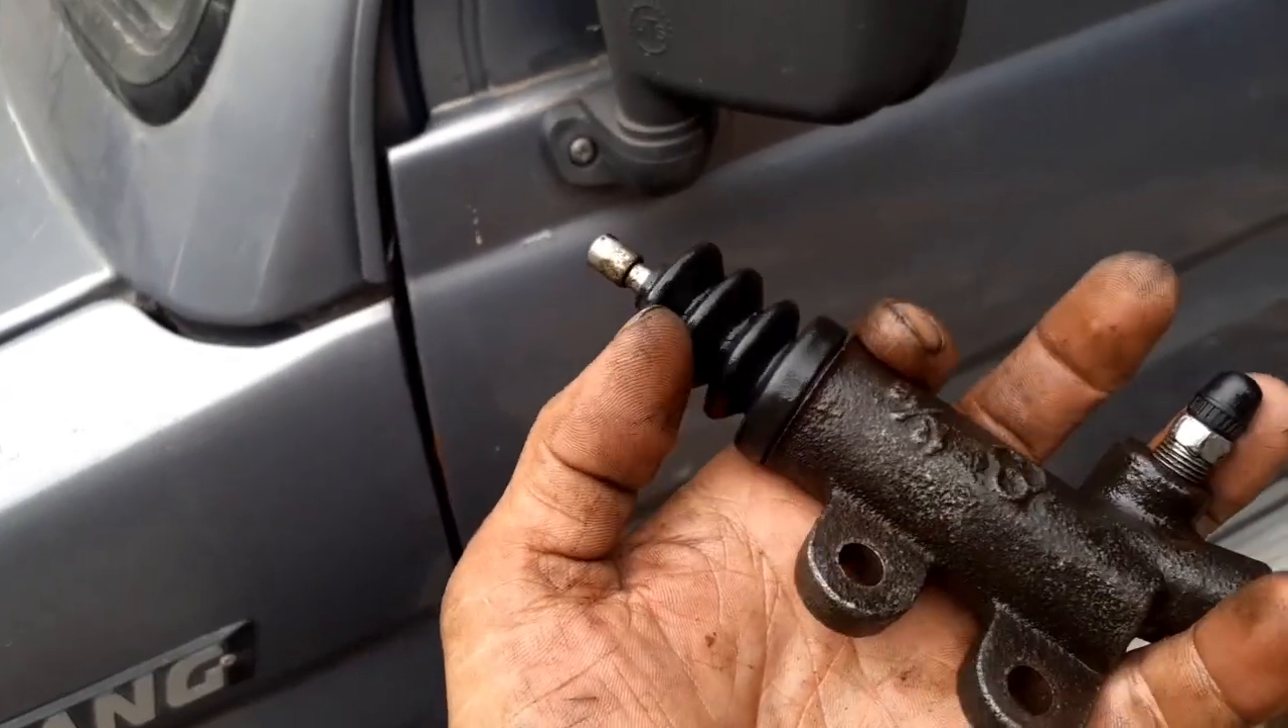Ini udah beres sudah kita pasang juga karet penutup debu di sini.